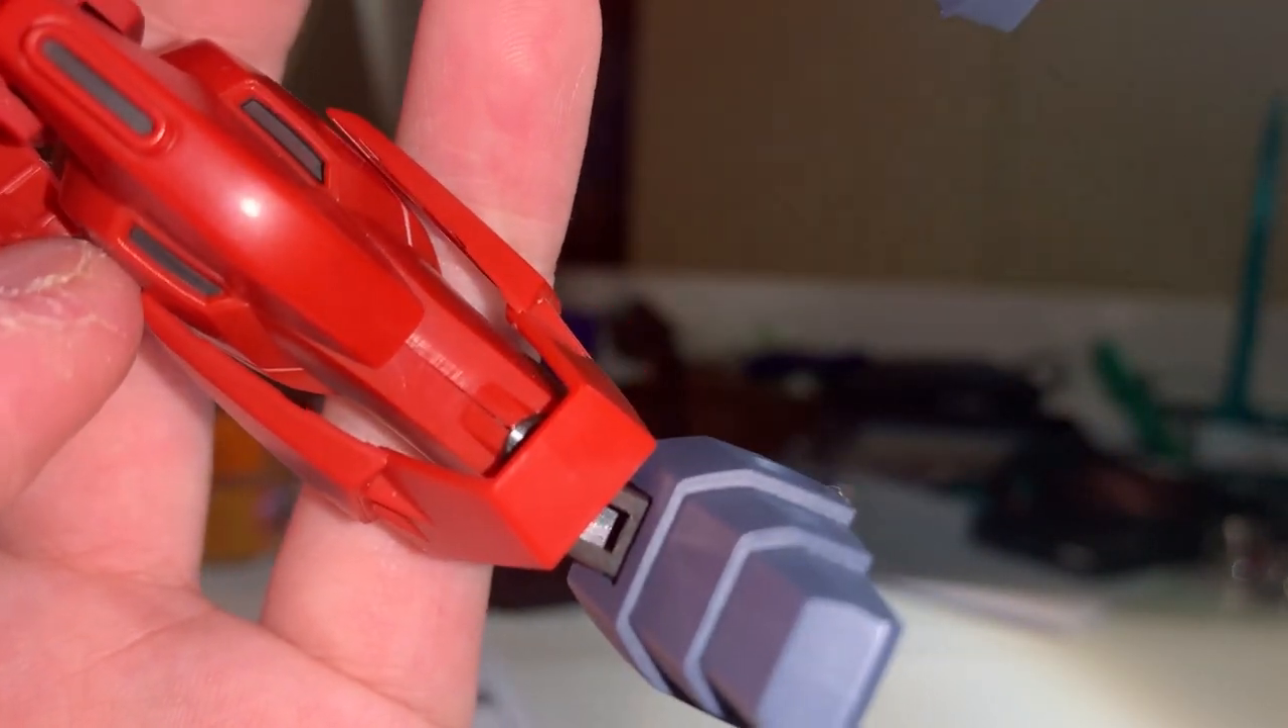I didn't realize that if you look closely to the legs, it actually got some gaps on it.